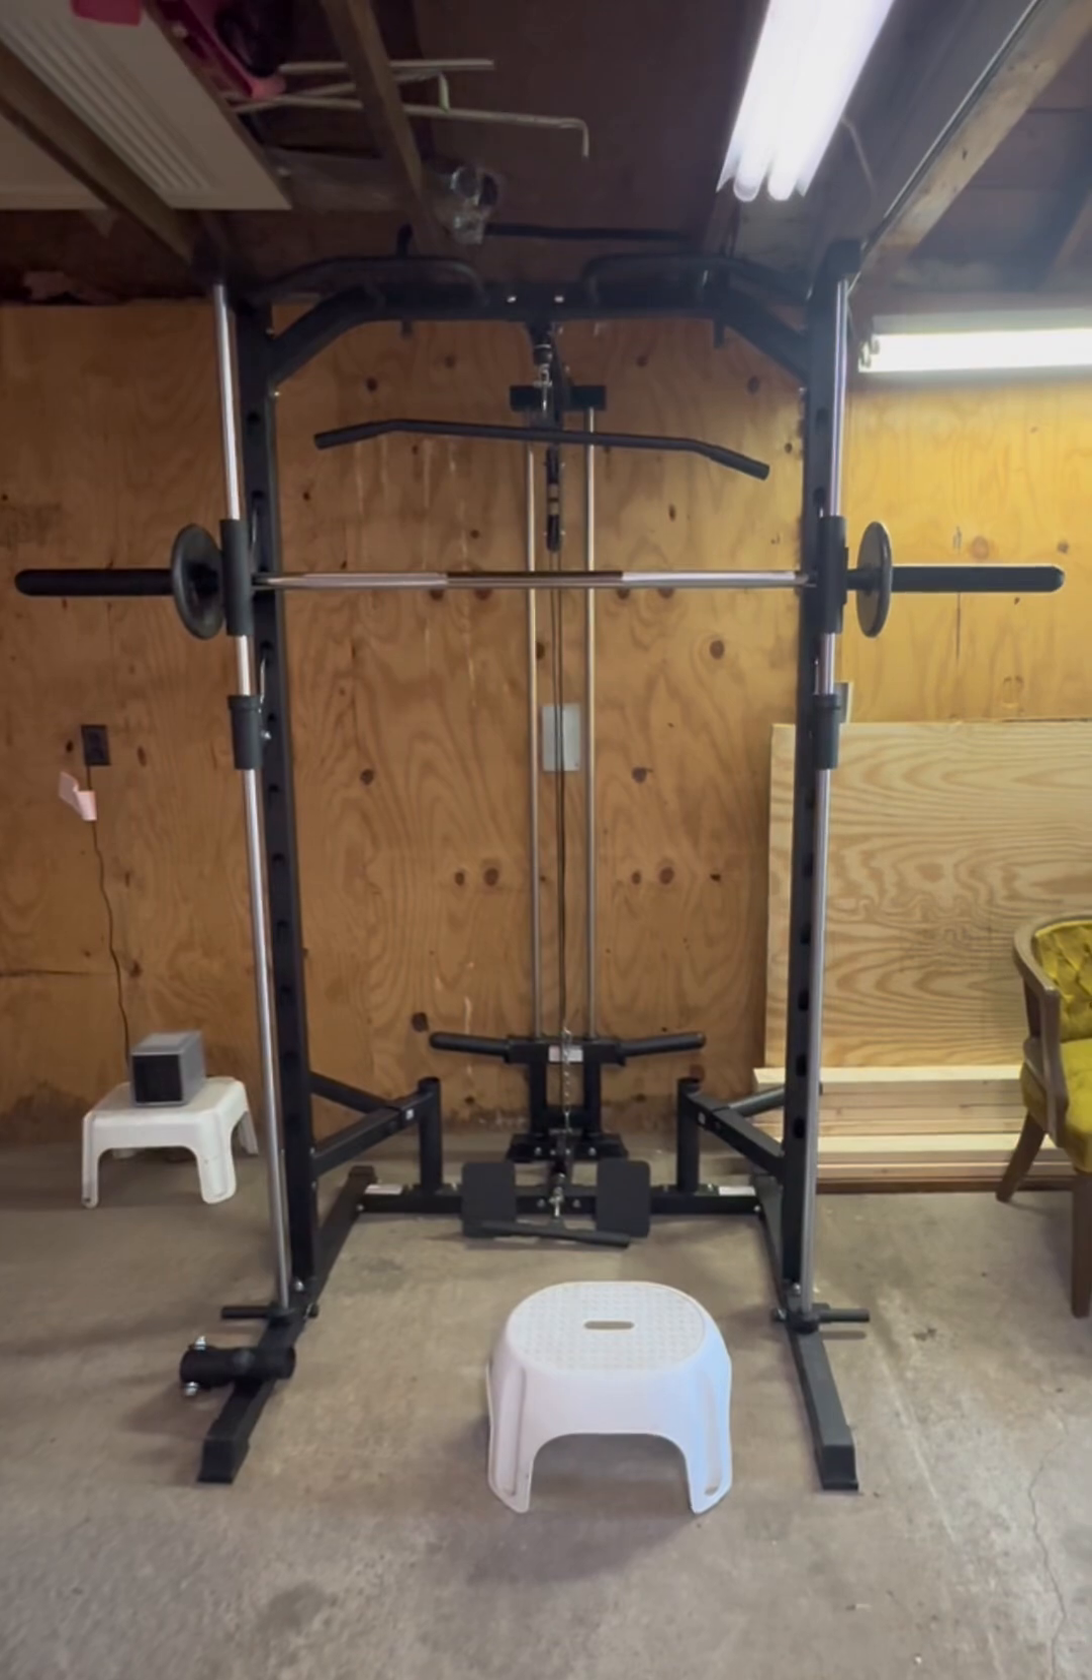Okay guys here it is we've got the Smith machine fully assembled and honestly it wasn't that hard.